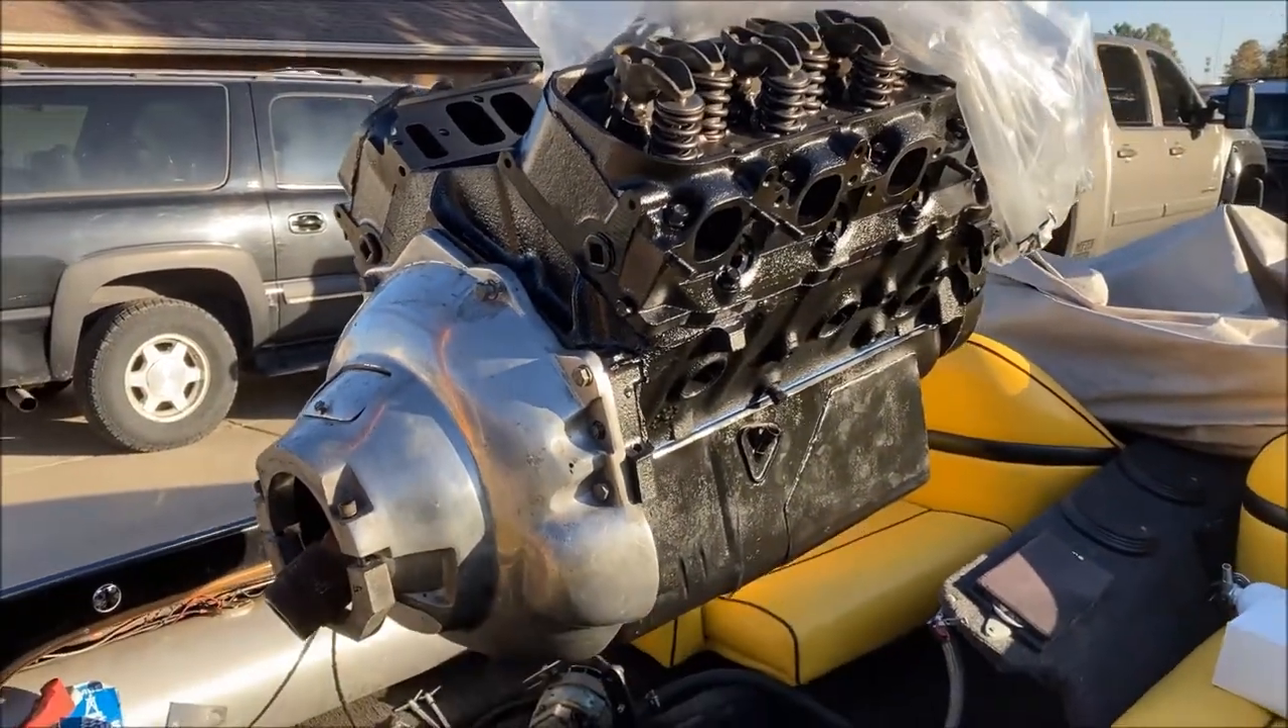And we got a fresh shiny big block hanging in the air. Nearly ready to drop in over here.